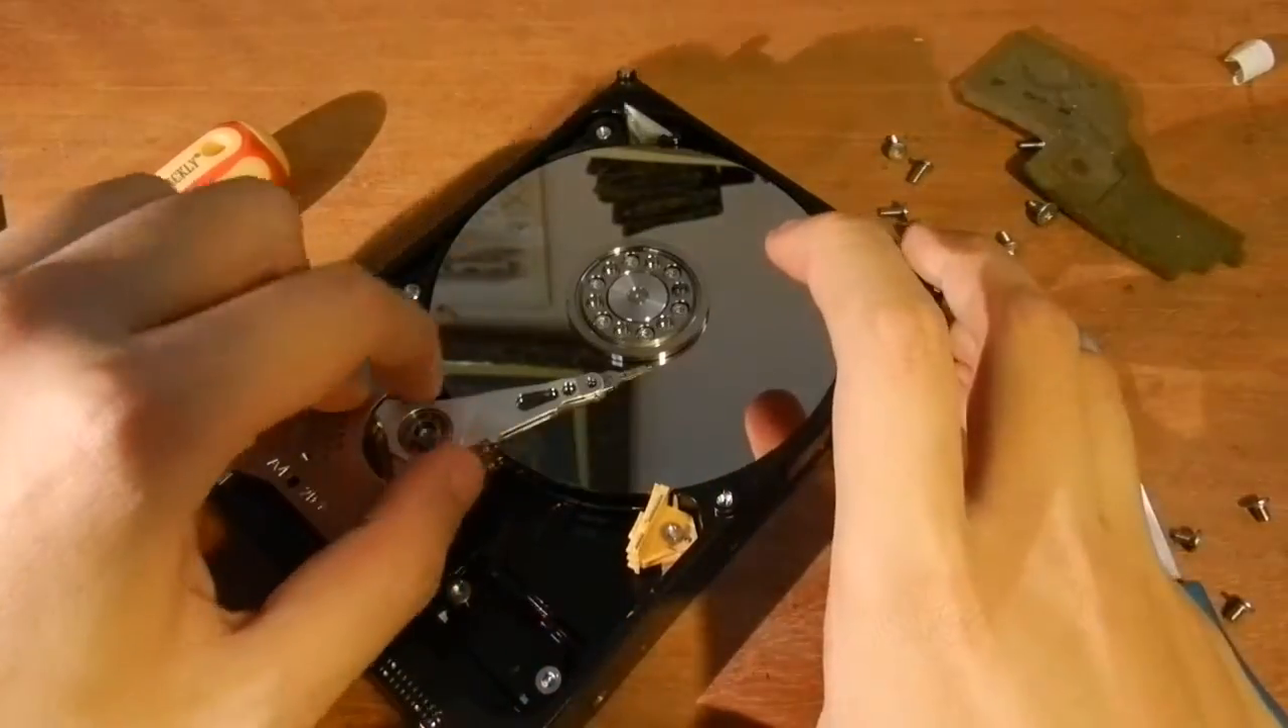What I've just gotten rid of is, of course, the cover plate, and well, basically, this is the read head, which is supposed to swing over the surface of the drive like this.